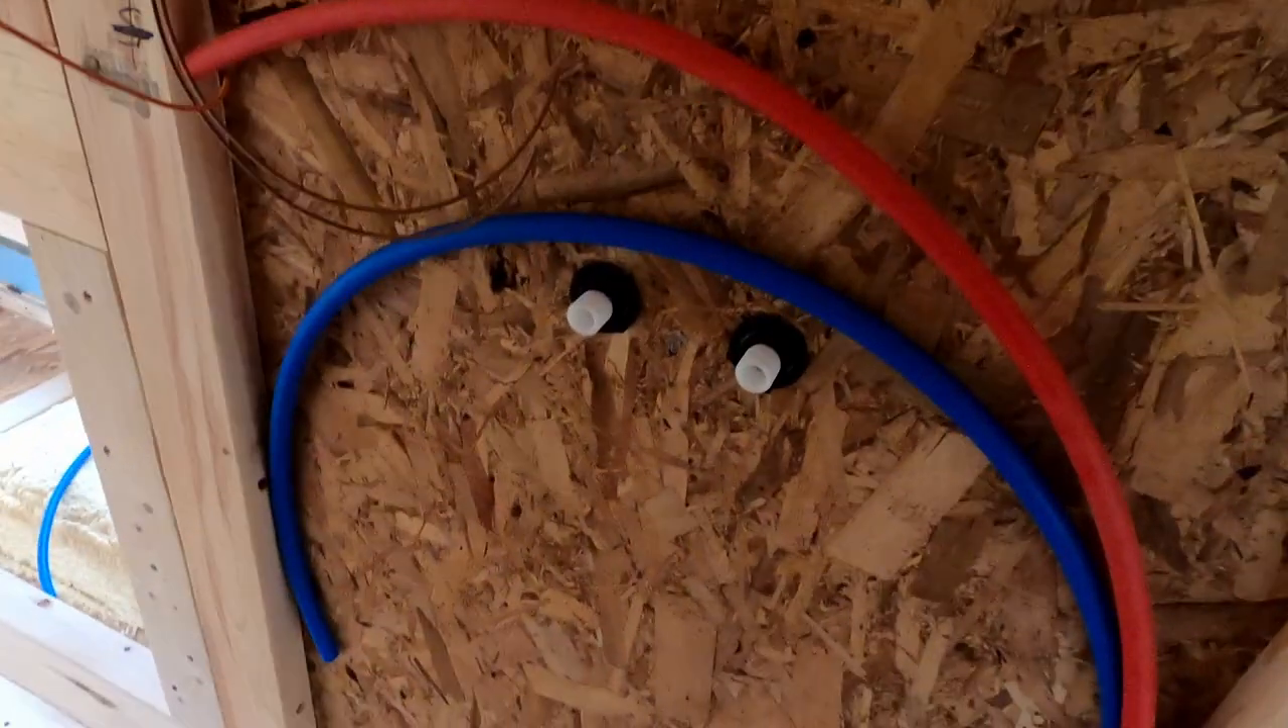I have the shower stuff here I have to hook up.